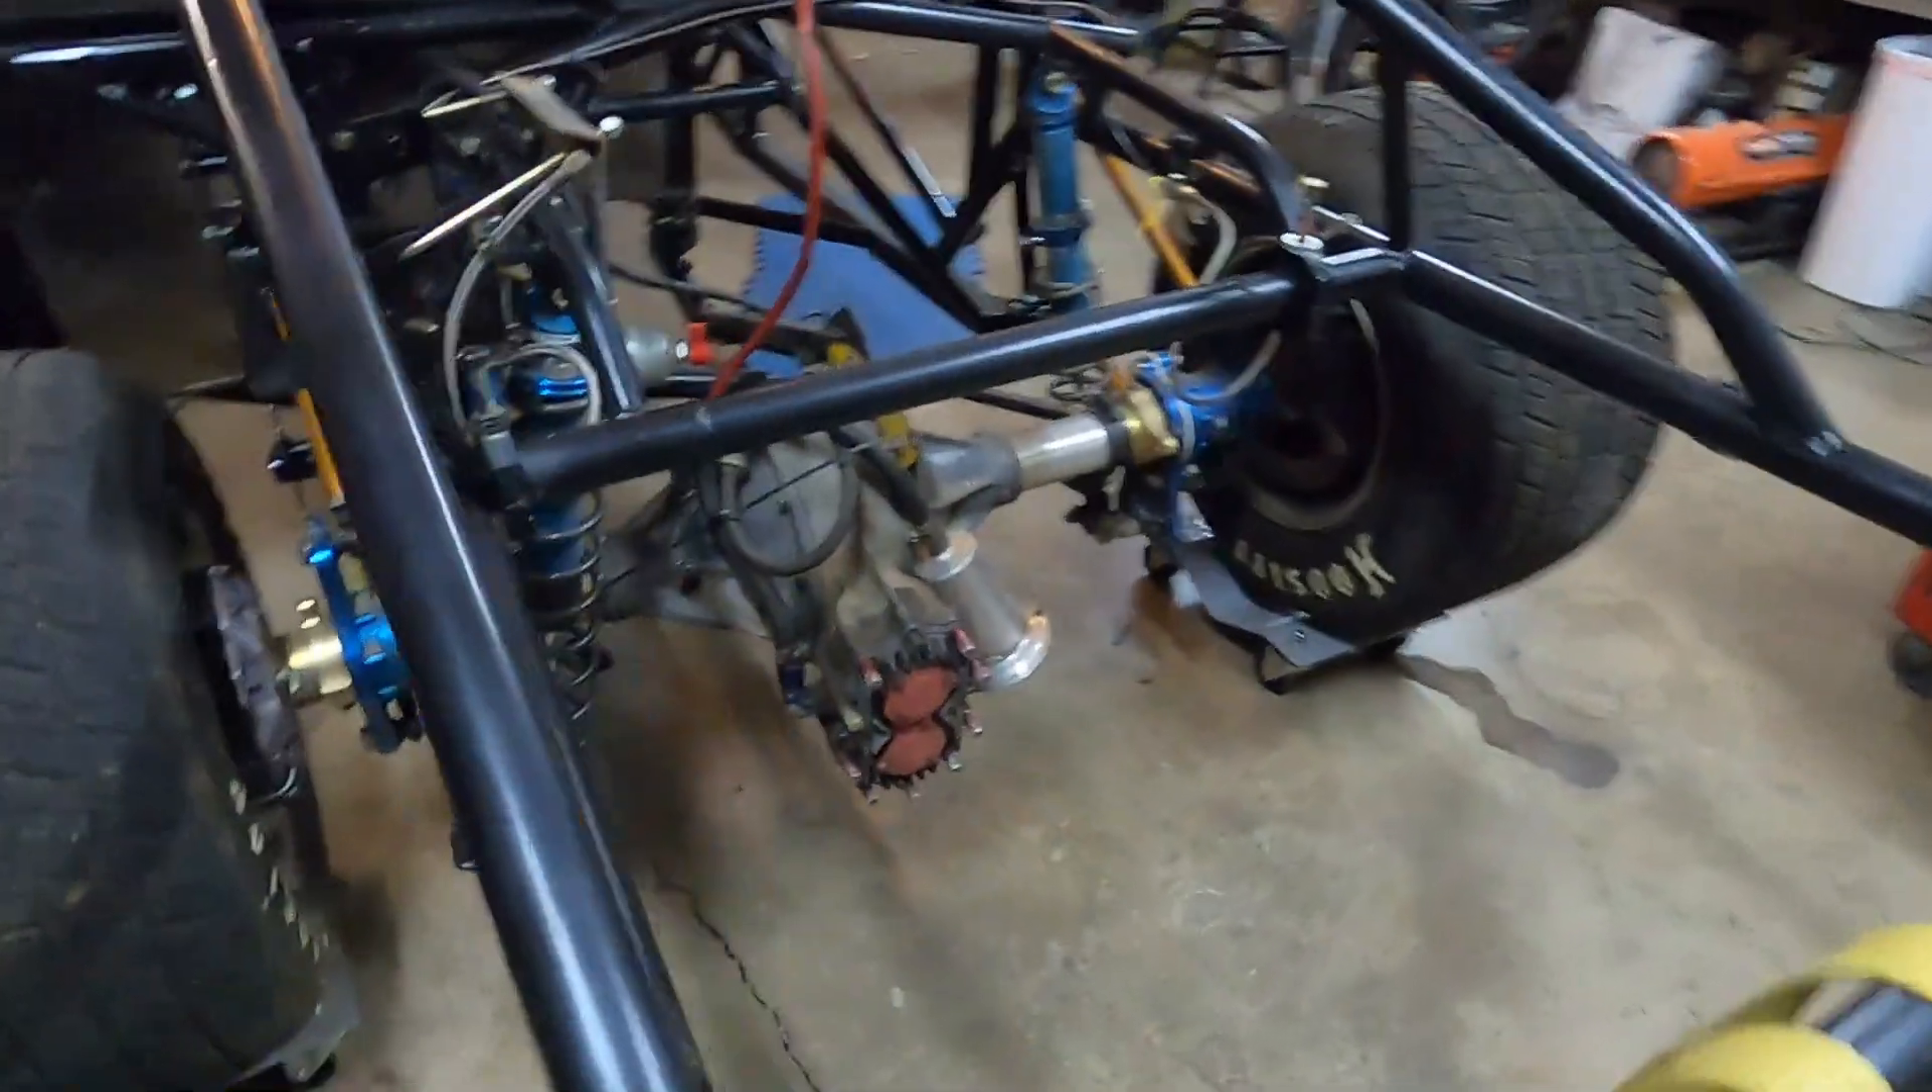We got the rear end all installed ready to rock and roll.